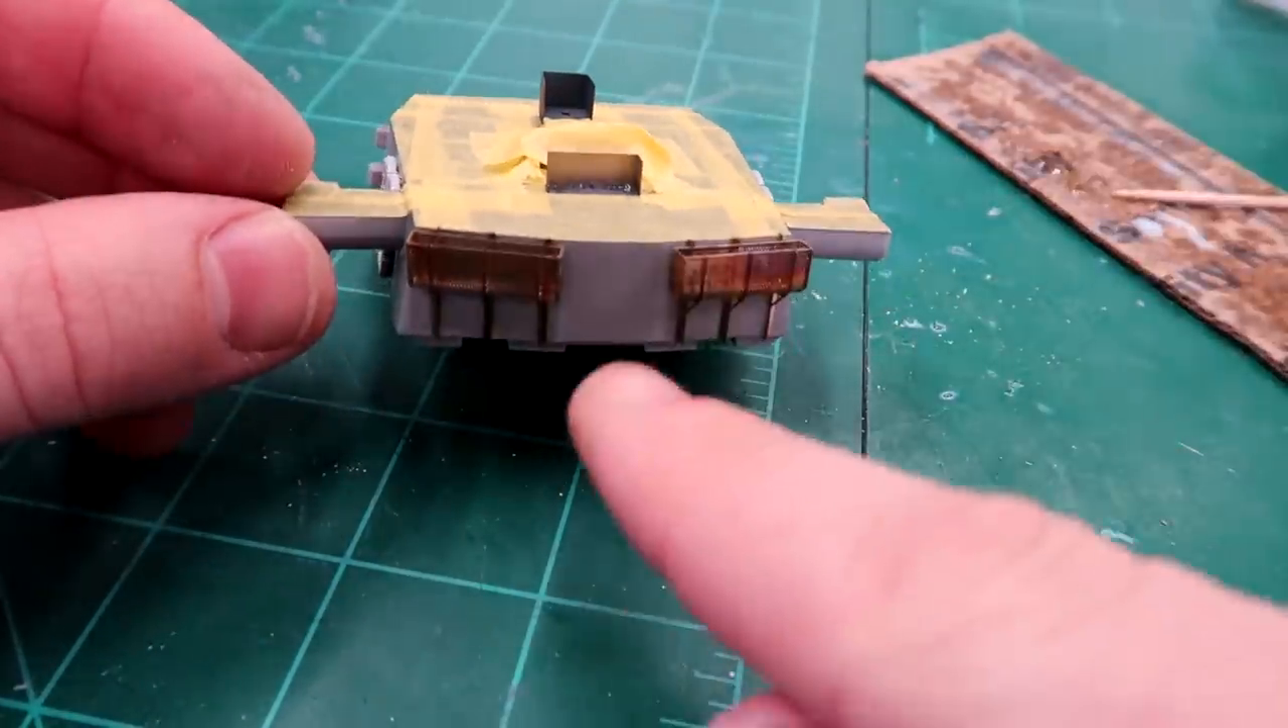All right there are the baskets installed they look fine everything lines up.